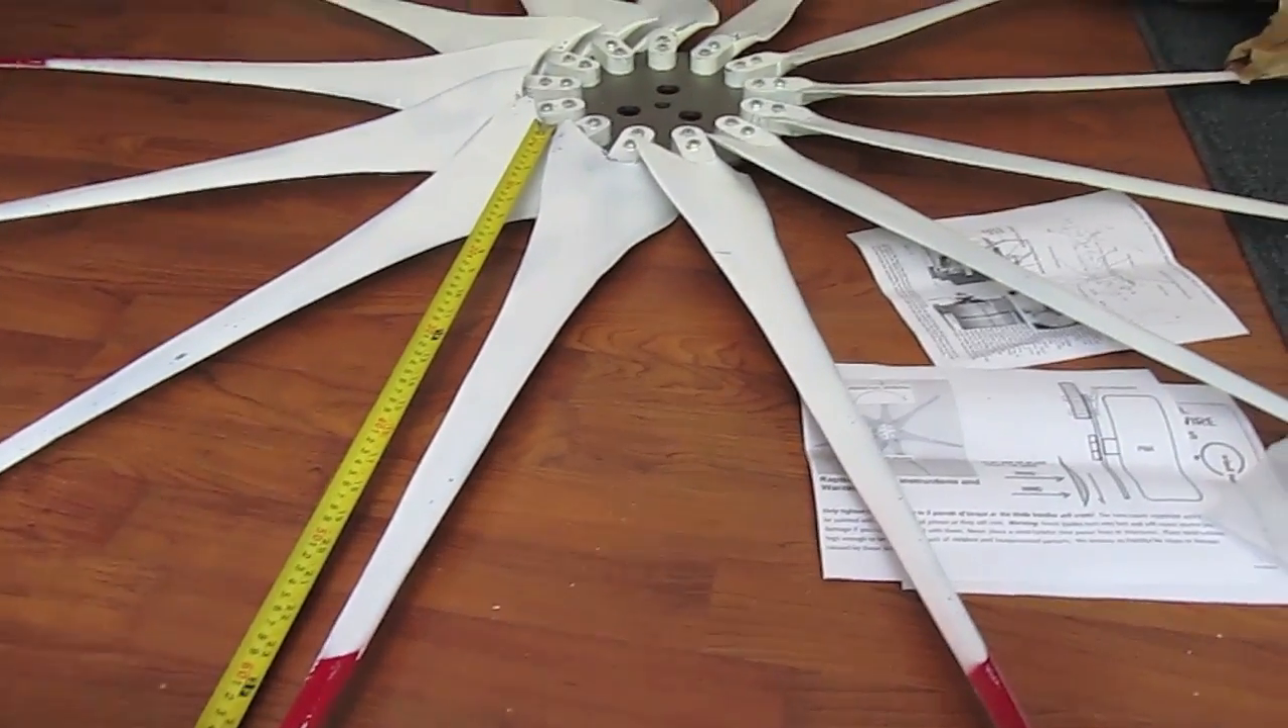Okay so we've got all the blades on there now. Torque down to five foot pounds.